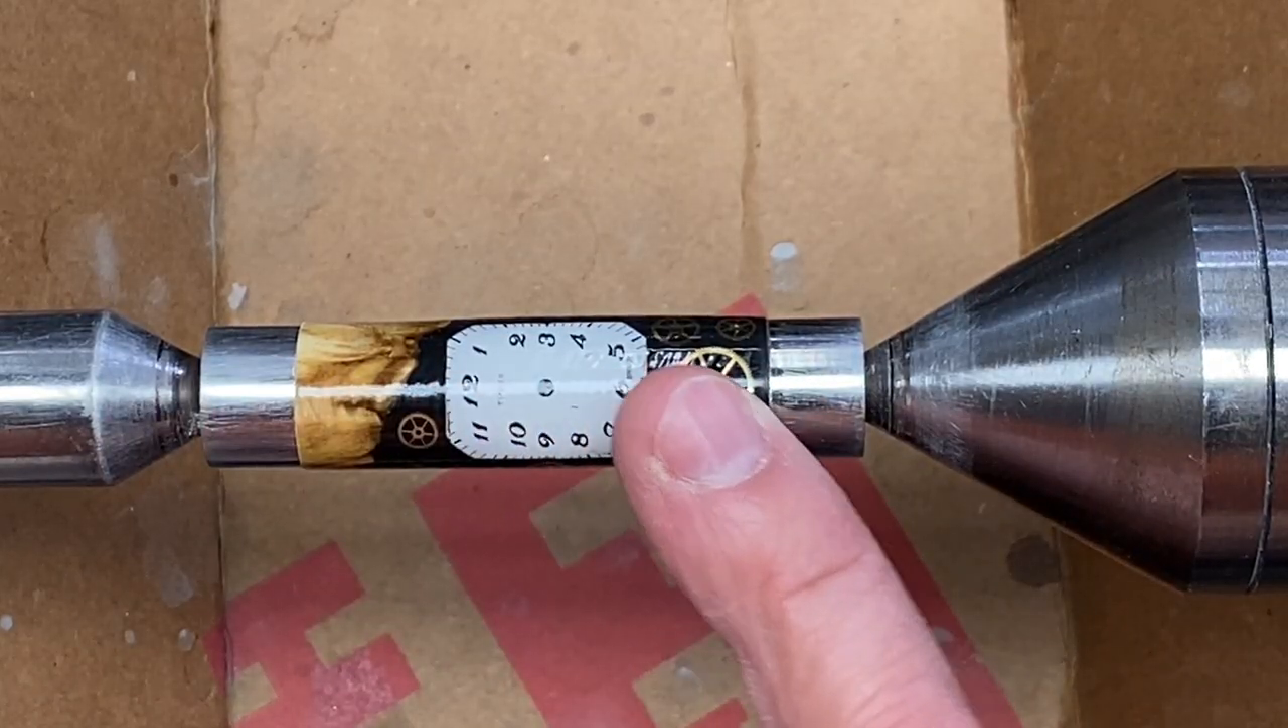I've got my blank back on the turning bushings.